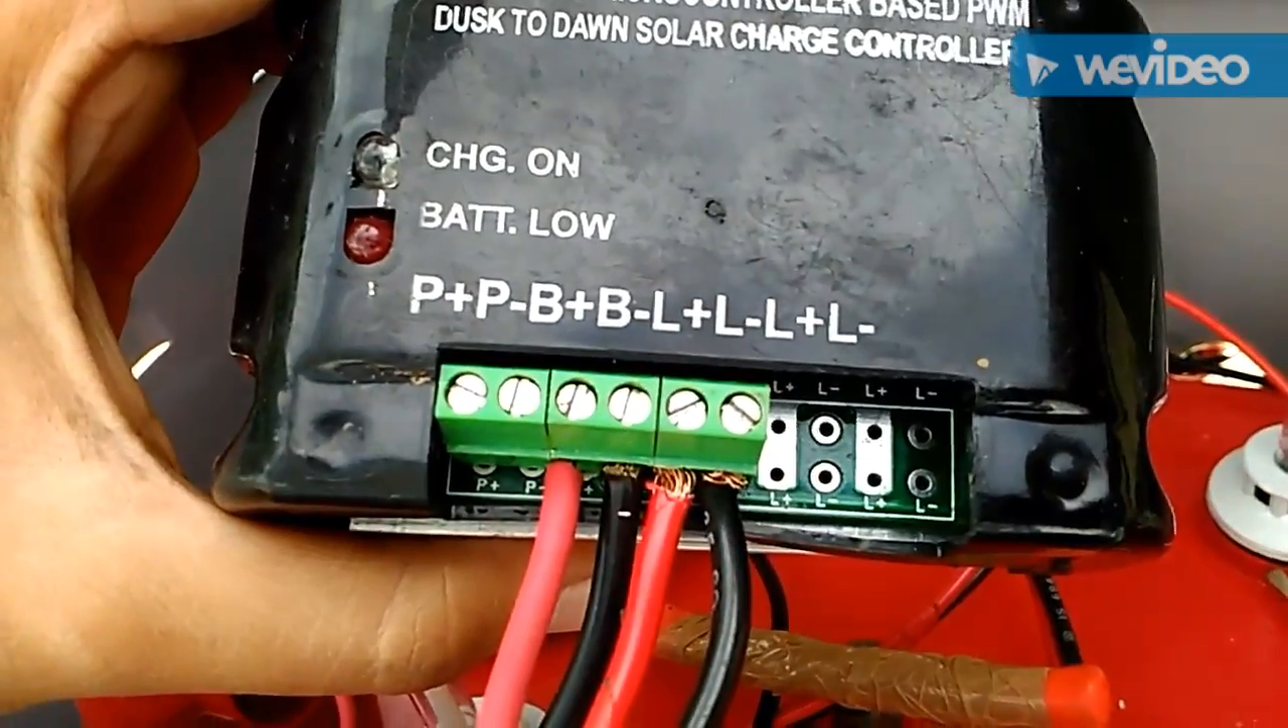As you can see I have connected the batteries terminal to the respective poles that is plus and the minus.